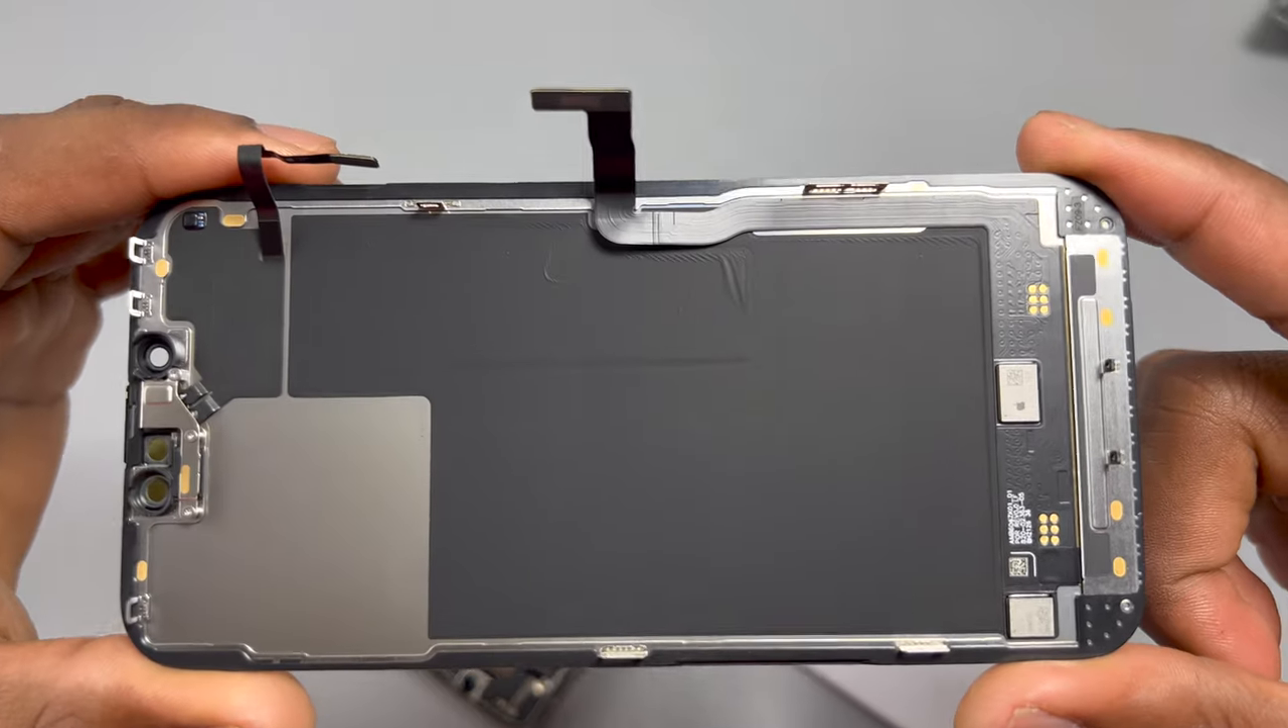The screen is completely out of the device.